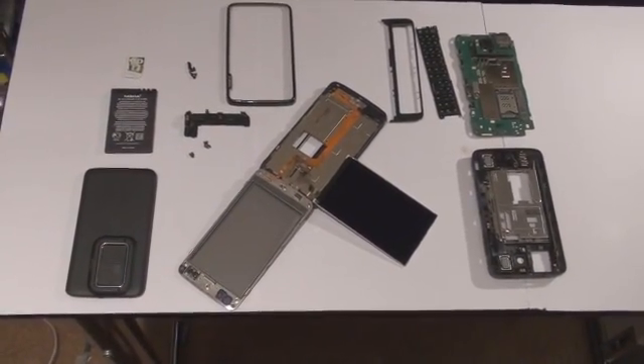And there you have it! A fully disassembled Nokia N900.